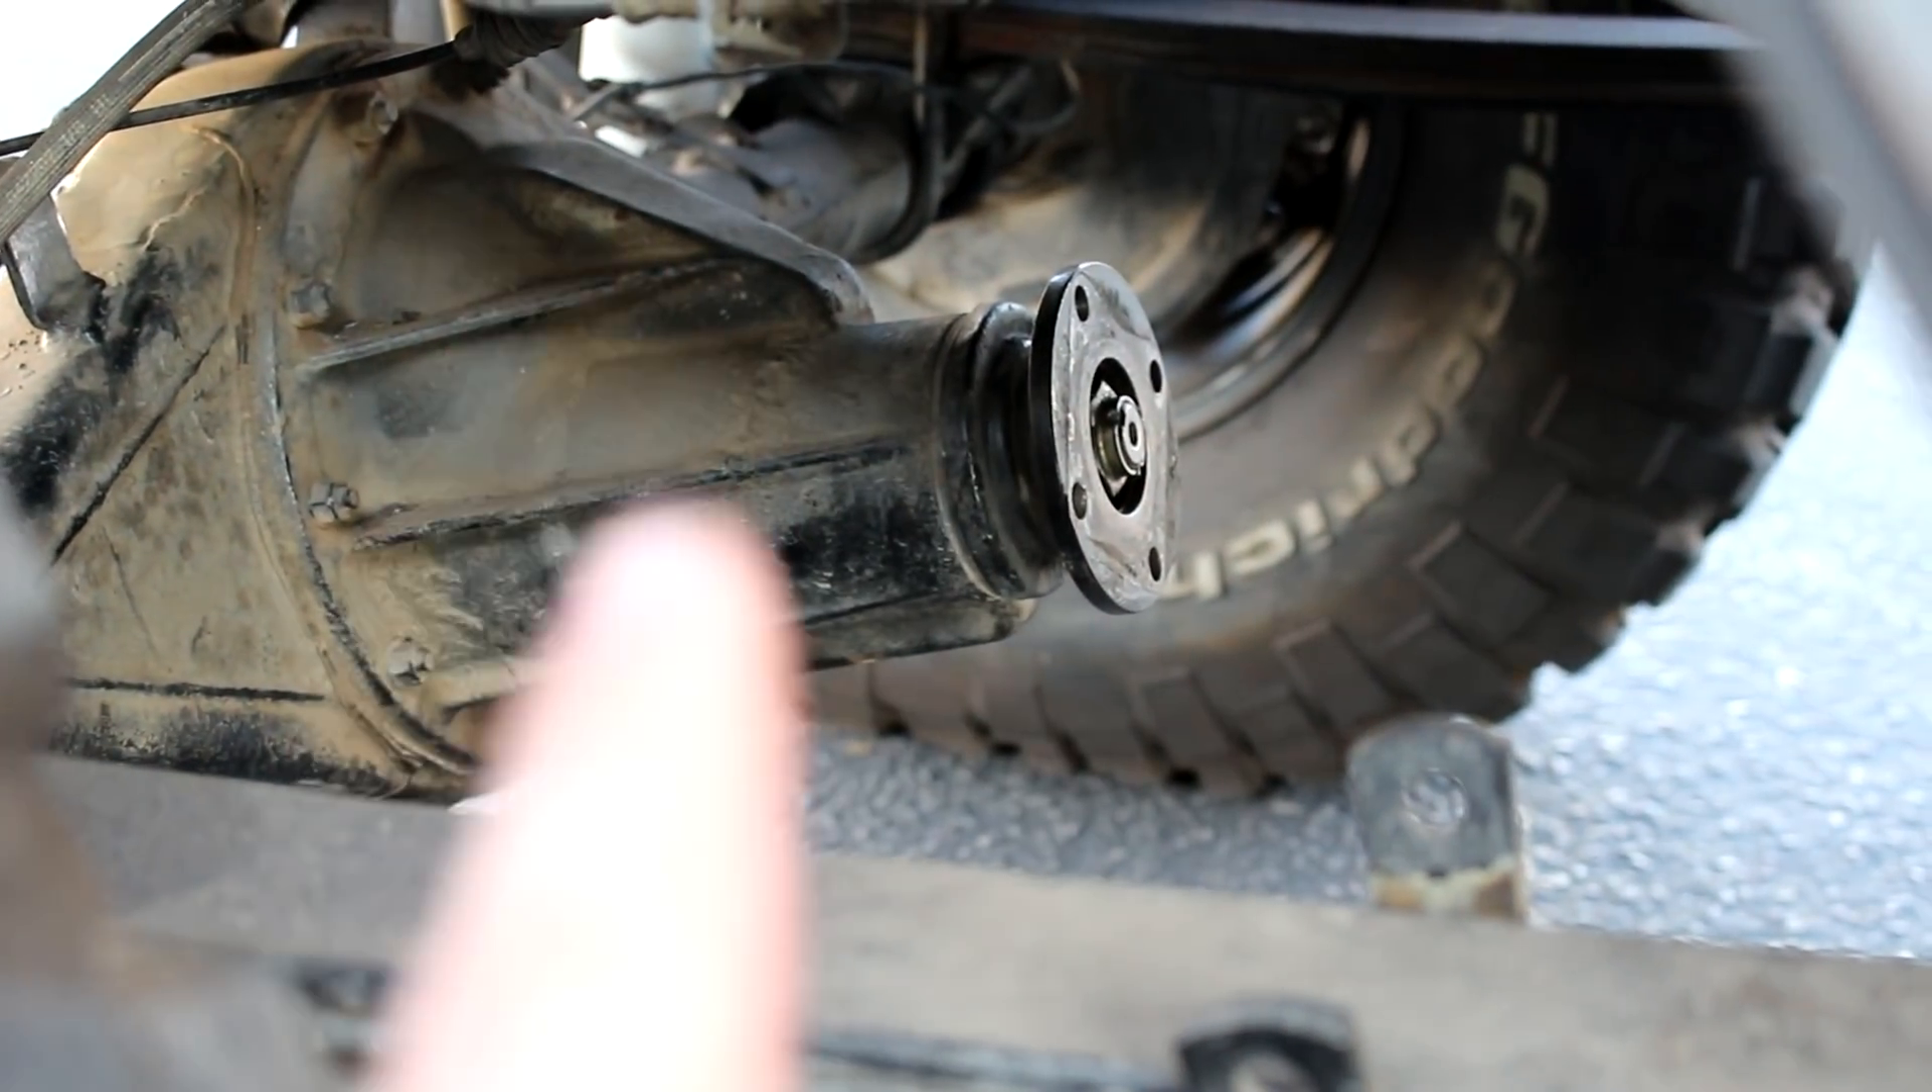As far as things I still have left to do, obviously I have no rear drive line. I'm working on that.